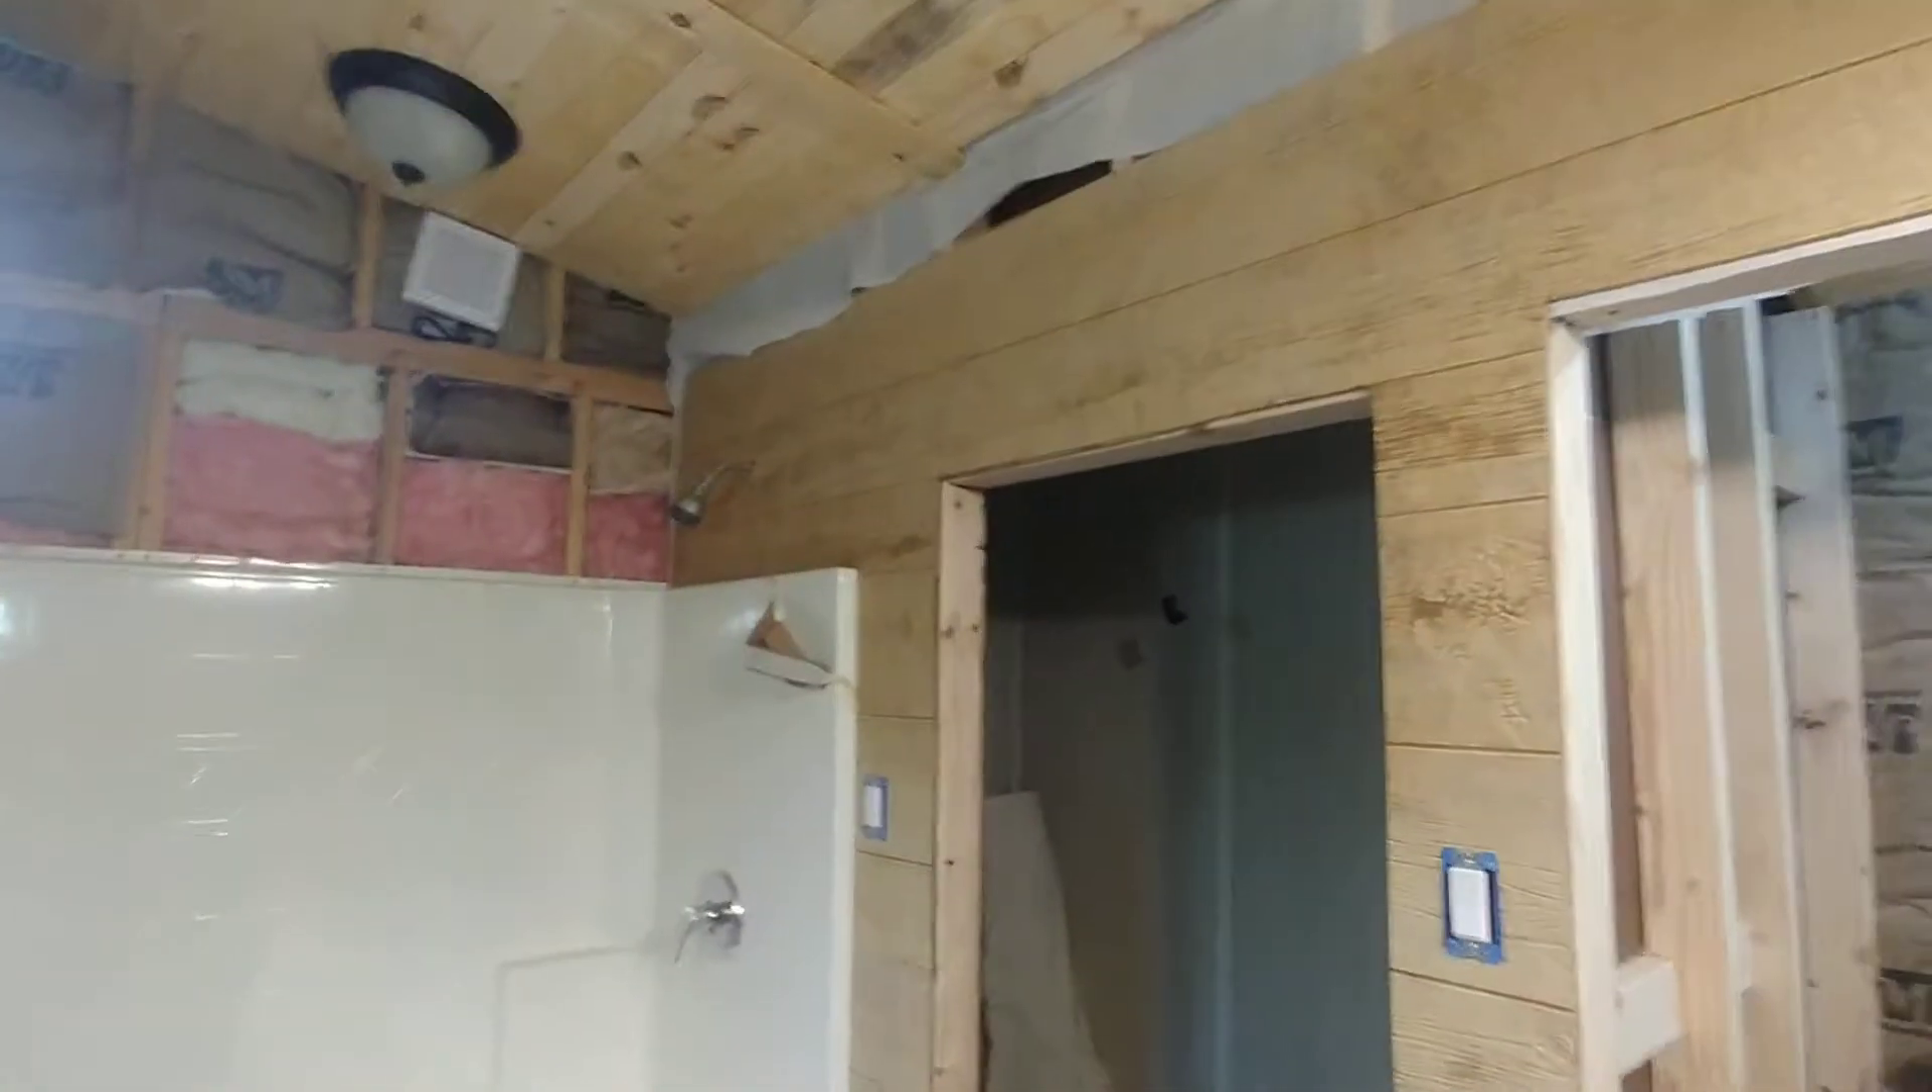I still have a strip to run all along at the top.